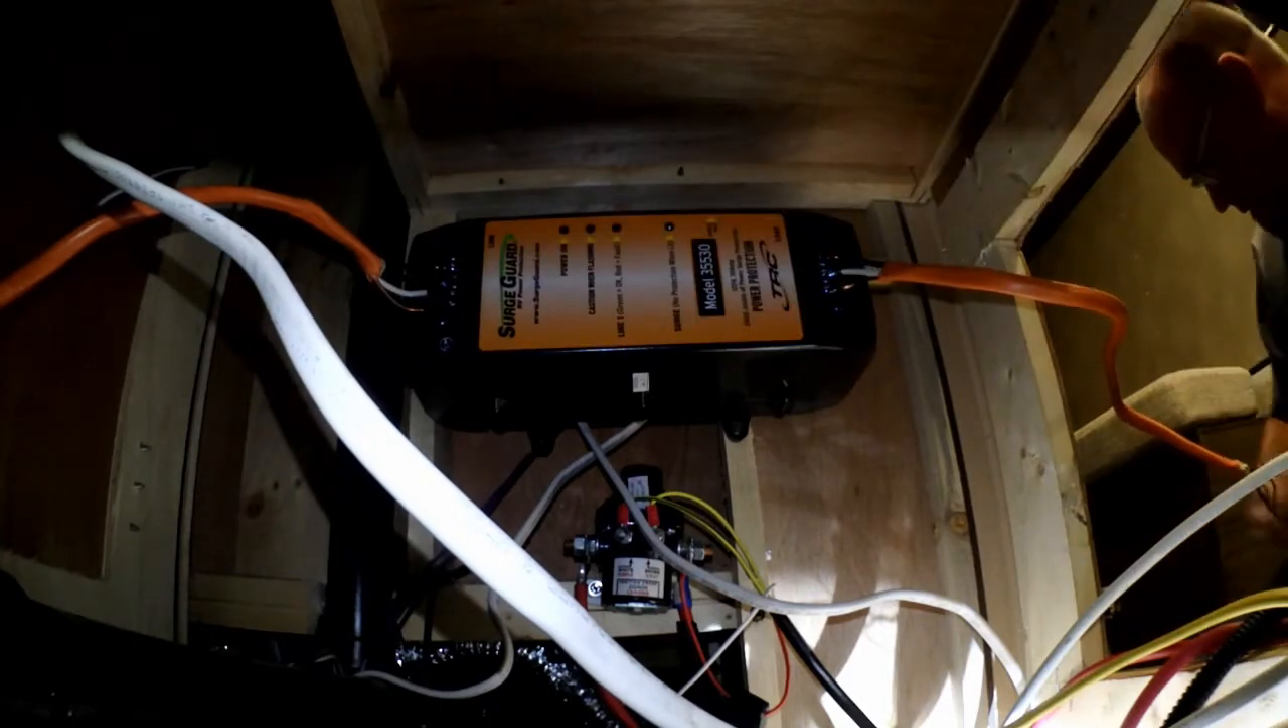So, that's got our surge guard mounted in place. Intact, nice and secure.